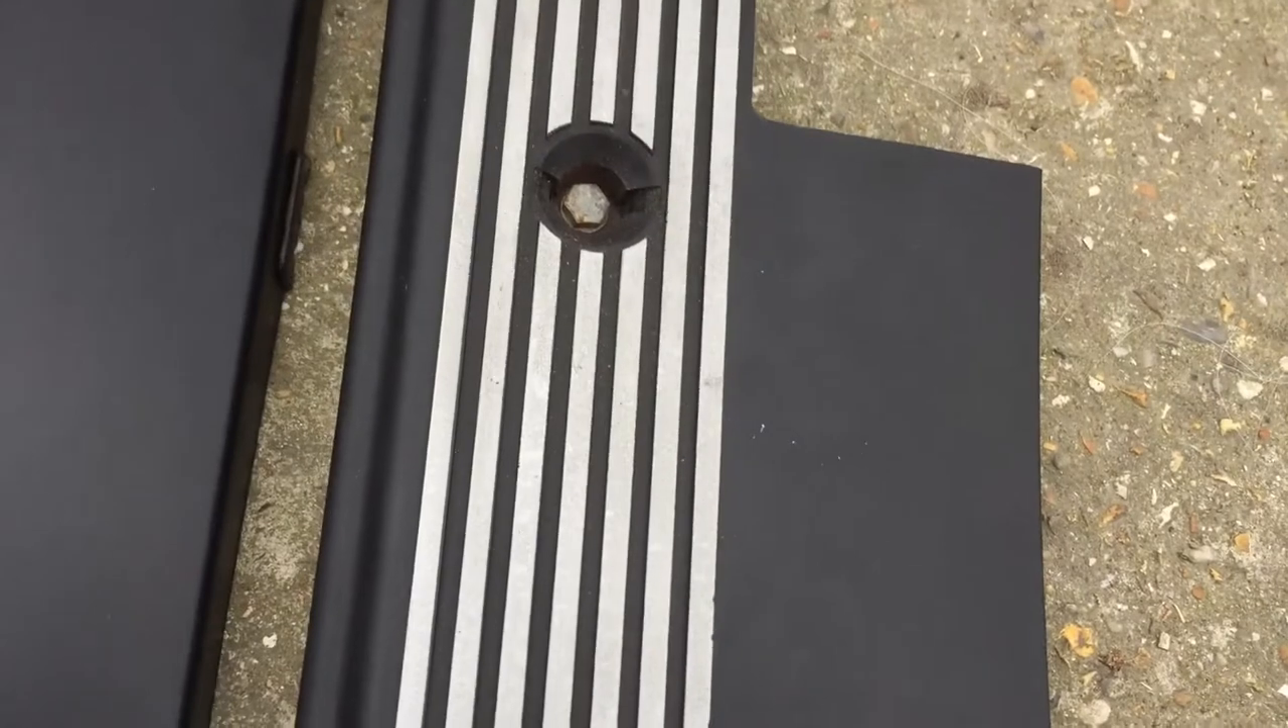Okay so i've got the covers off.